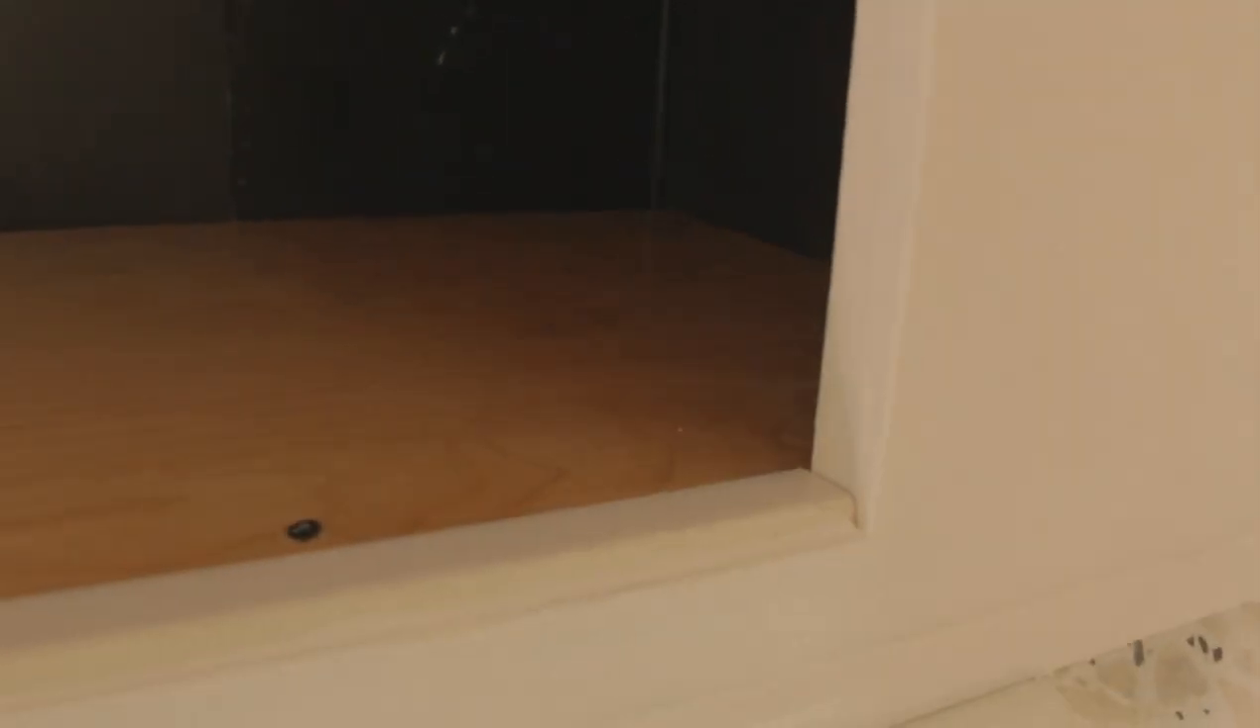And then I put in this piece of trim in the front.